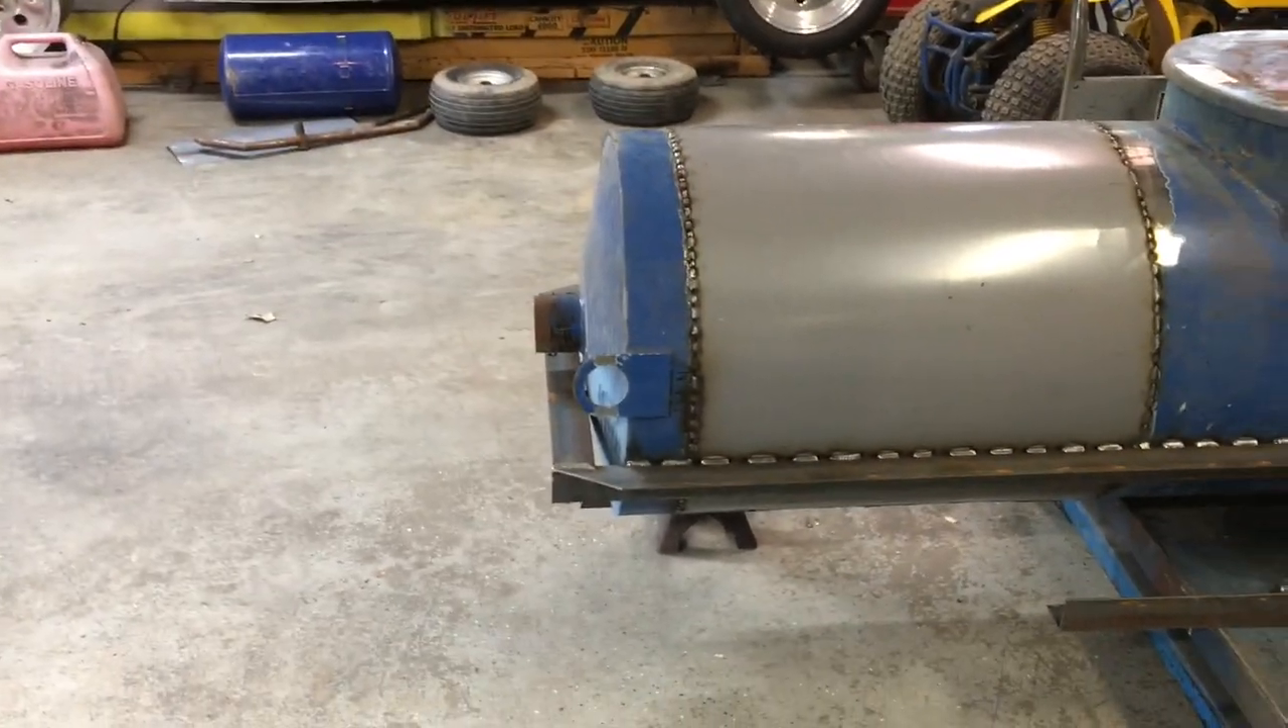We got the main body welded together and I added some framework.